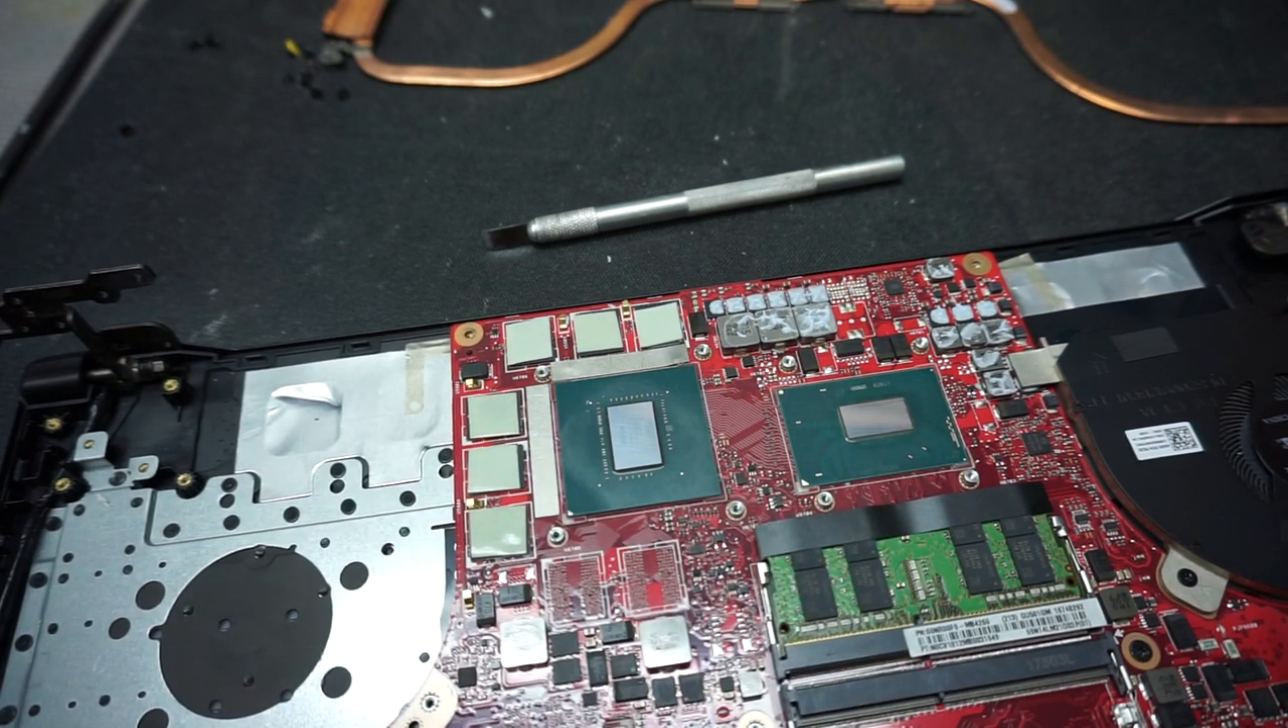Okay so the new thermal pads are in place.